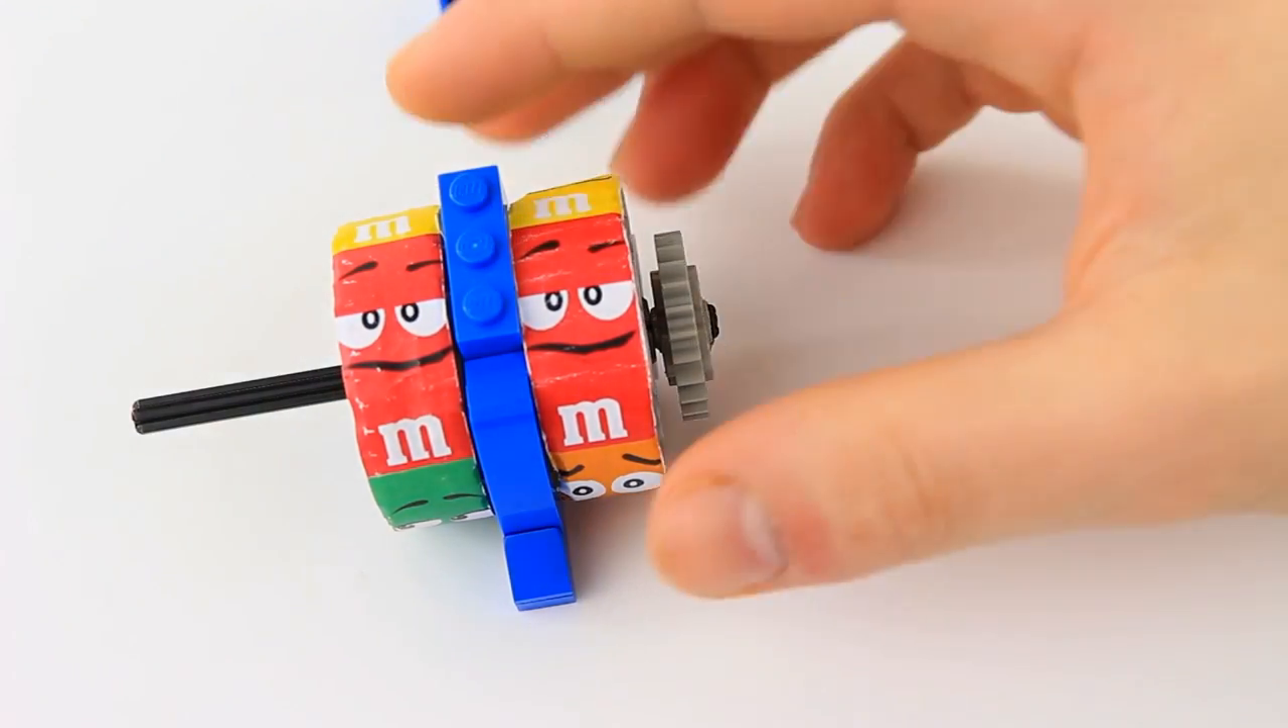Note how the red faces line up.